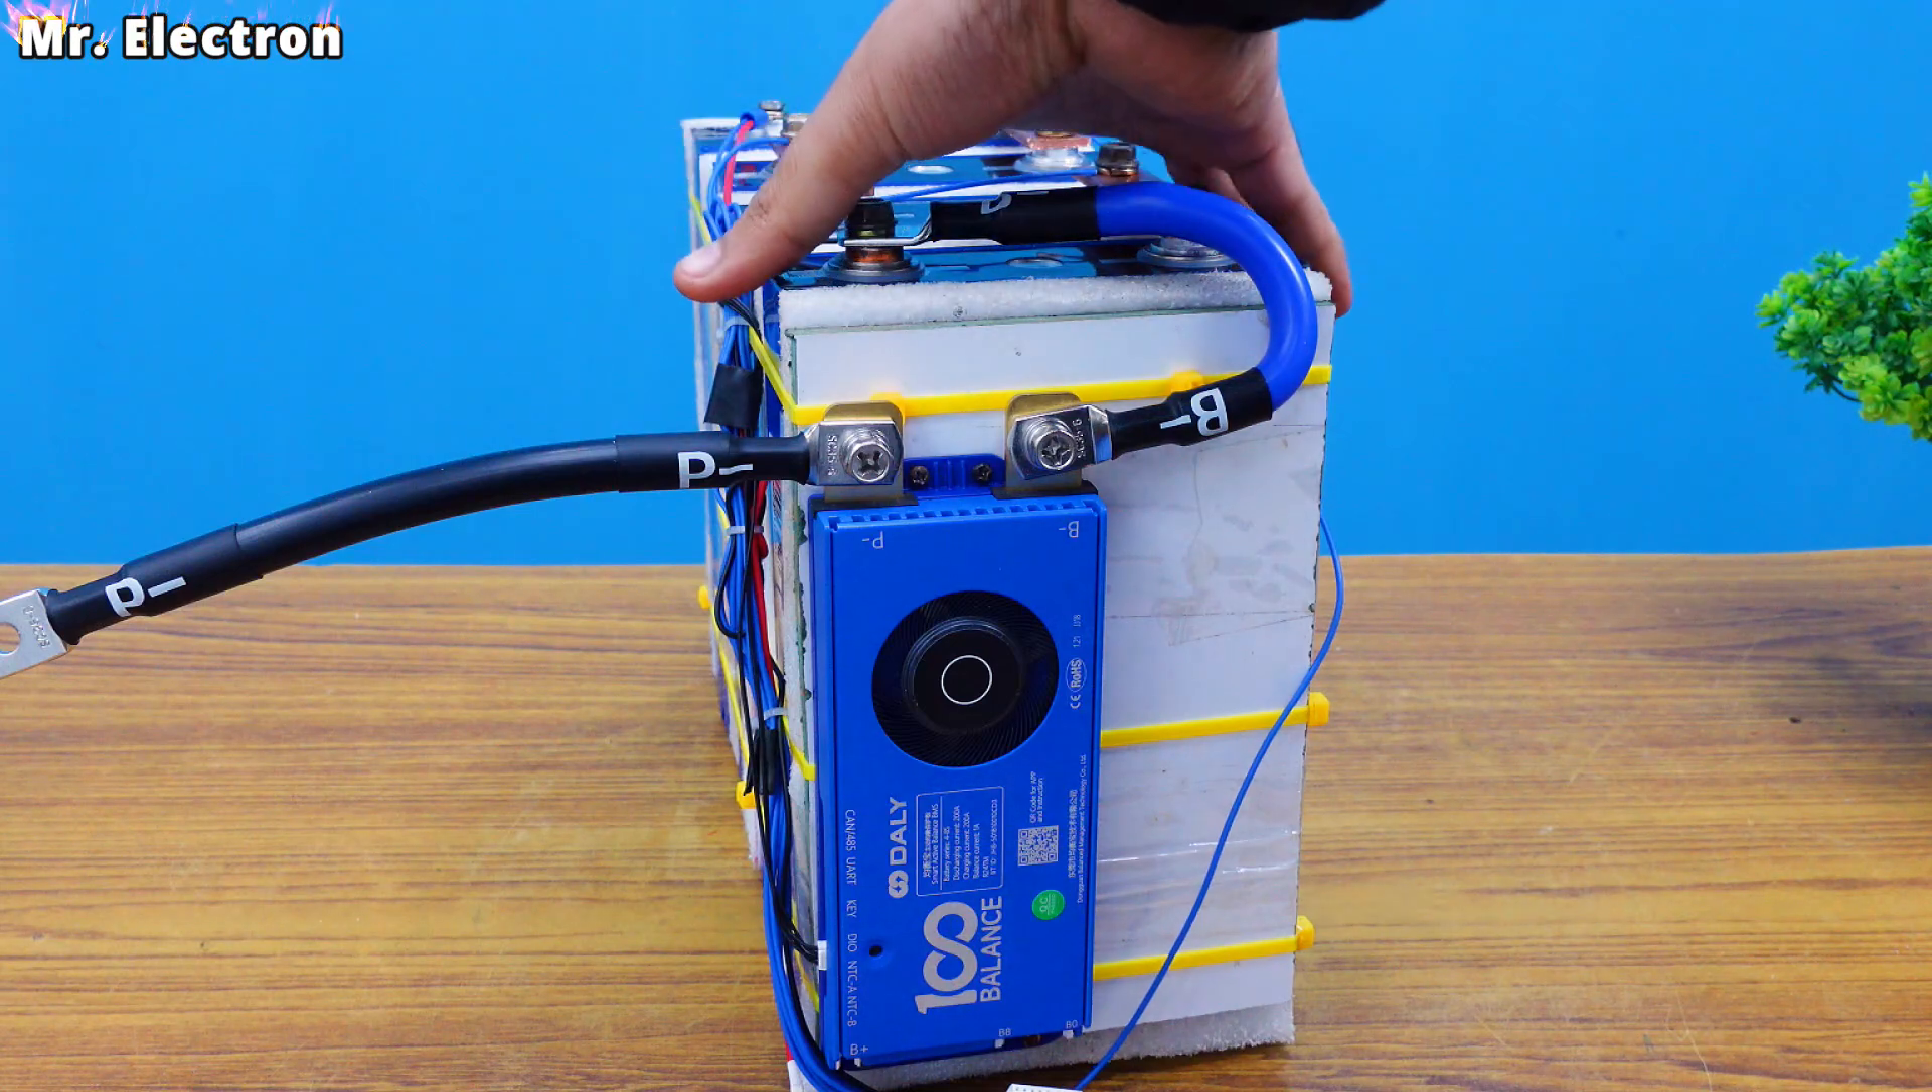And this is where I have placed the BMS with the help of small screws.